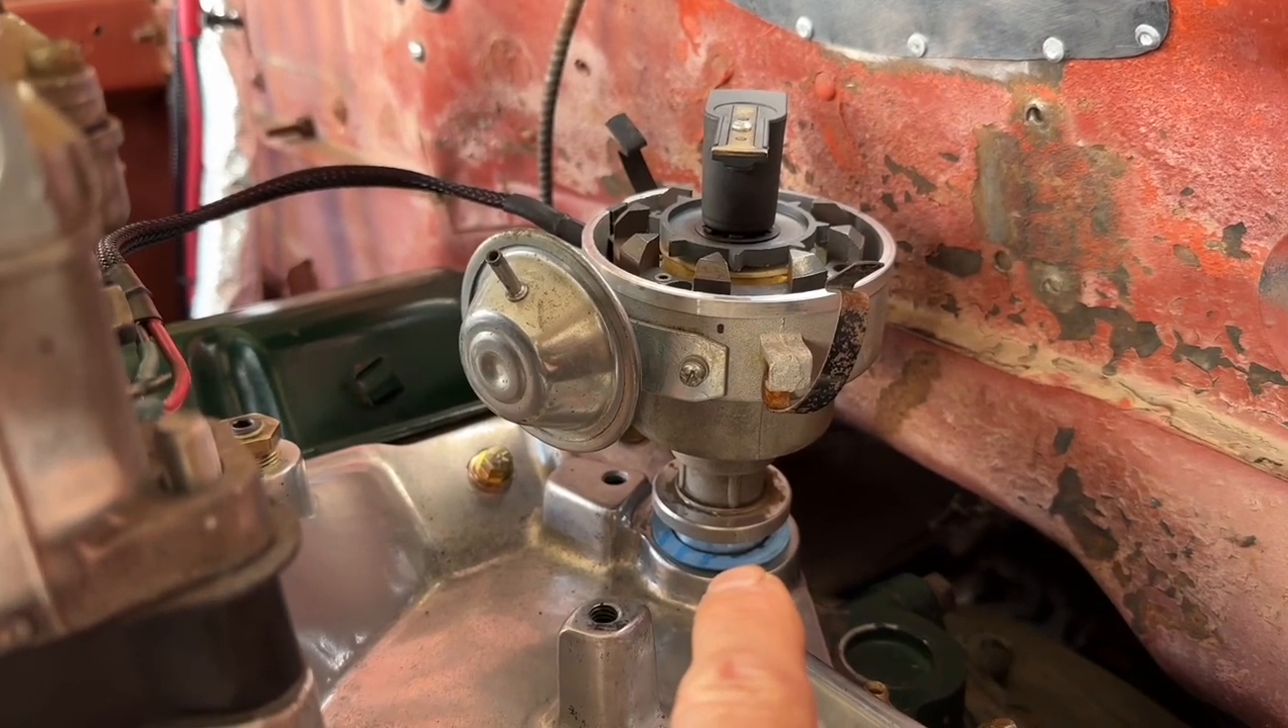Why won't the distributor go all the way down?